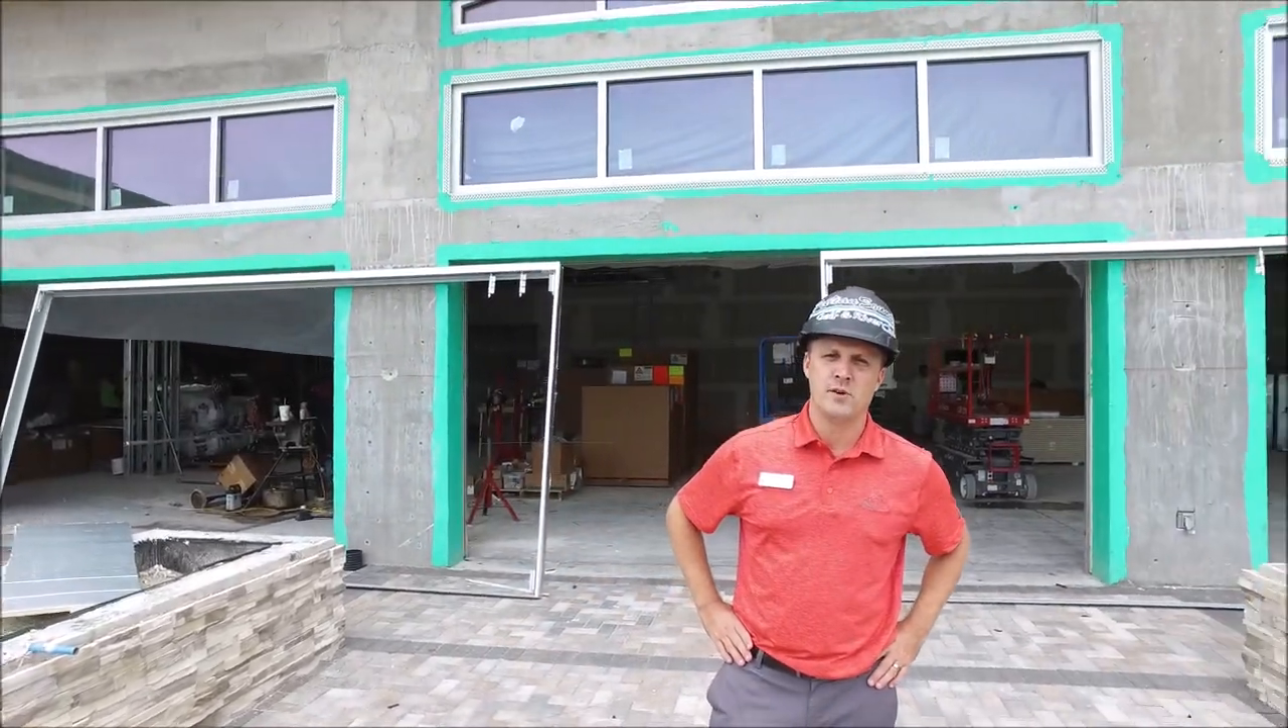And you can see behind me, we have a lot of the door frames going in right now.